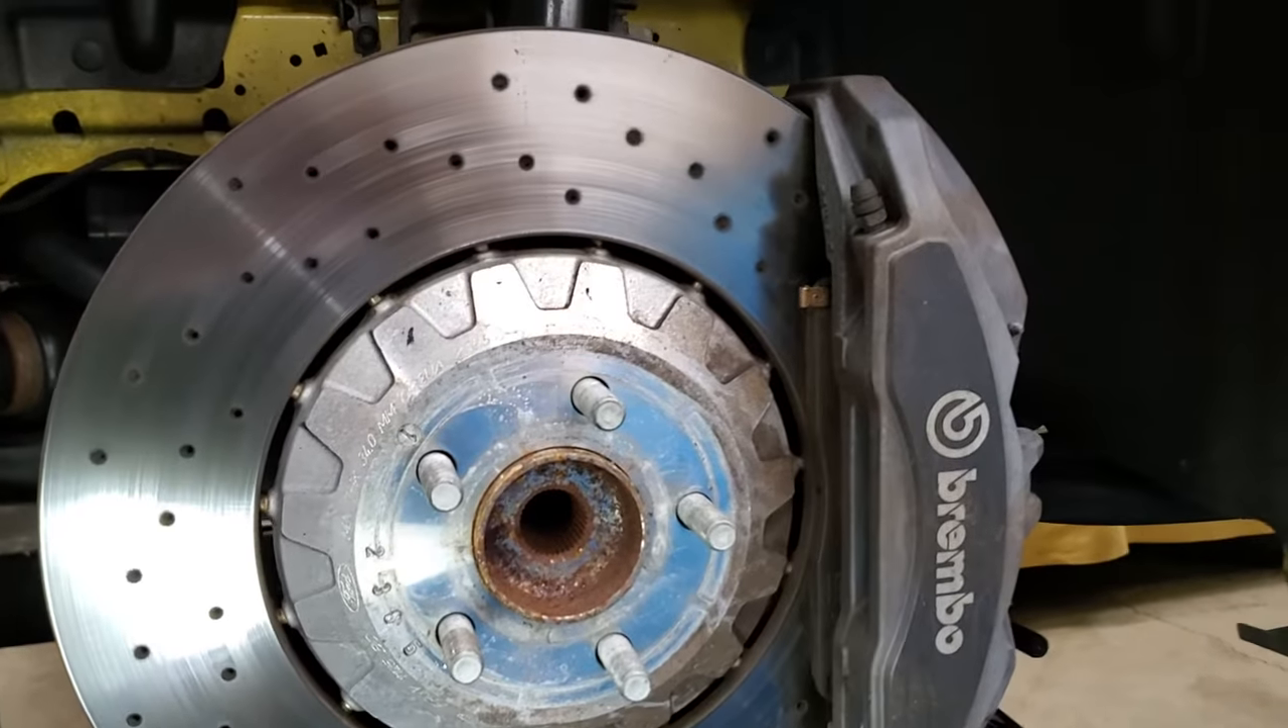Okay so we've got the front wheel off.